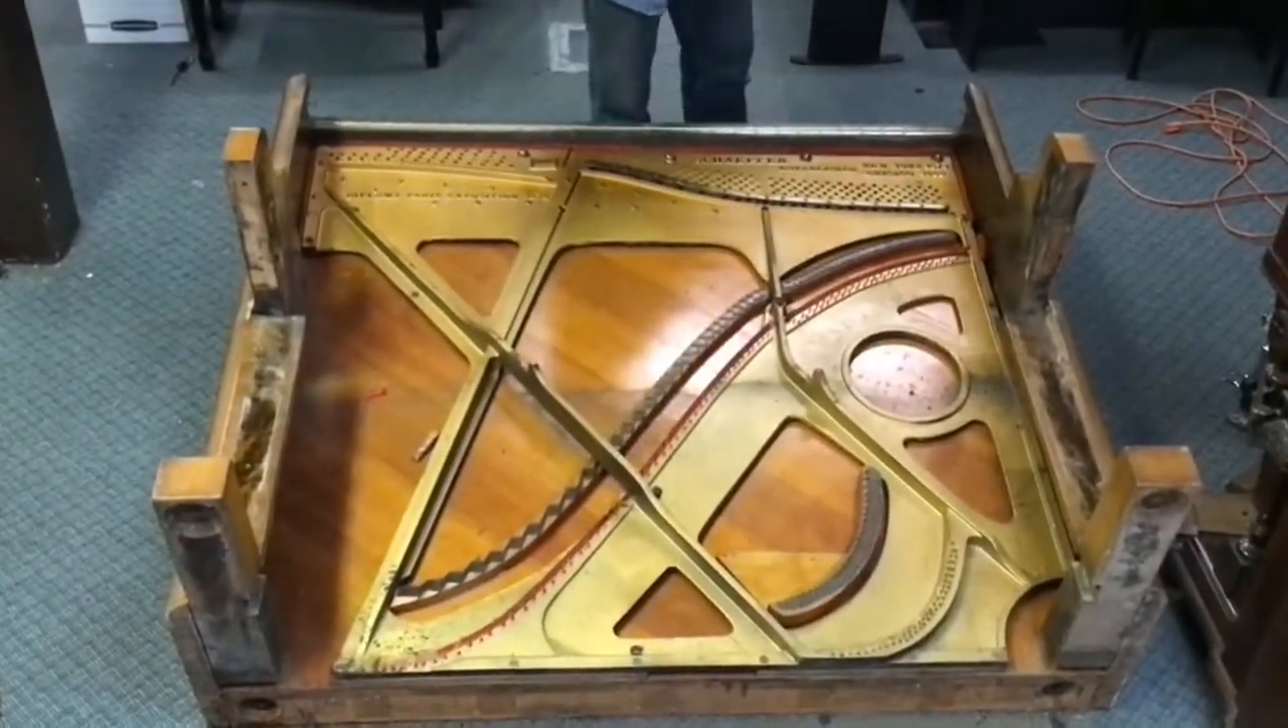Okay, so we've finally gotten all of the case parts out of the way that we need to get out for access to the plate.